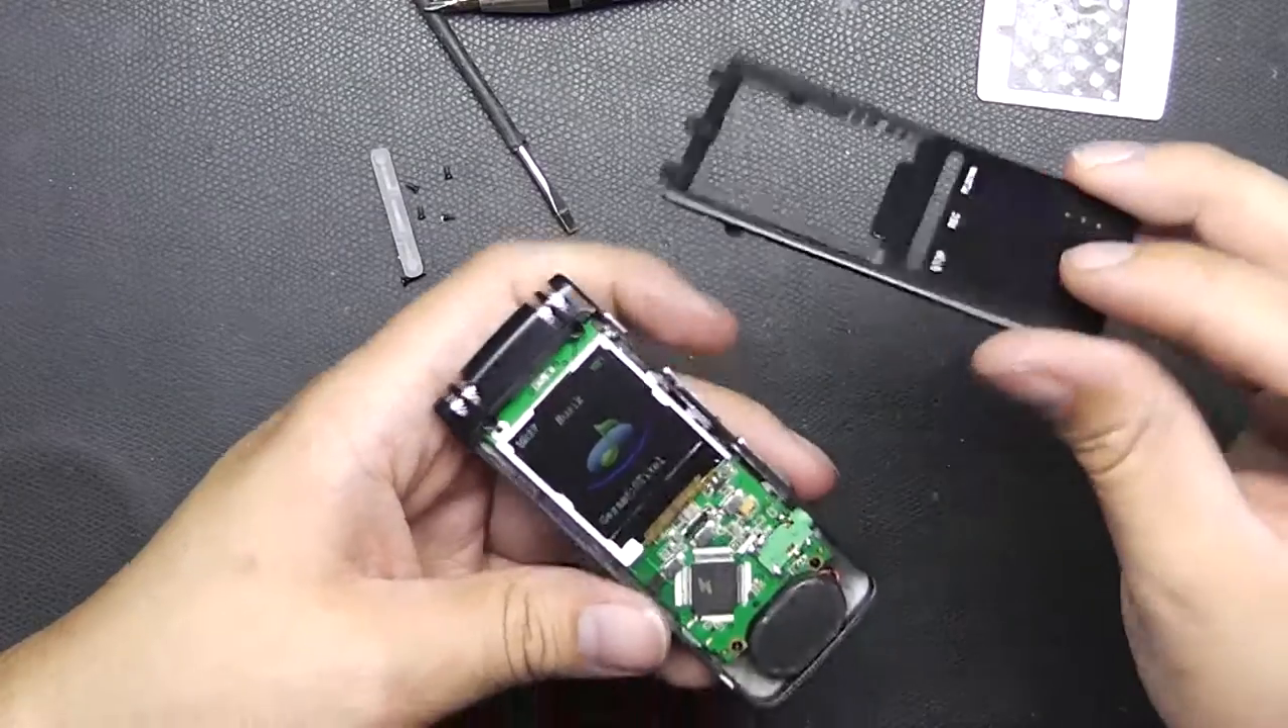Ich habe jetzt den Metallrahmen gelöst.